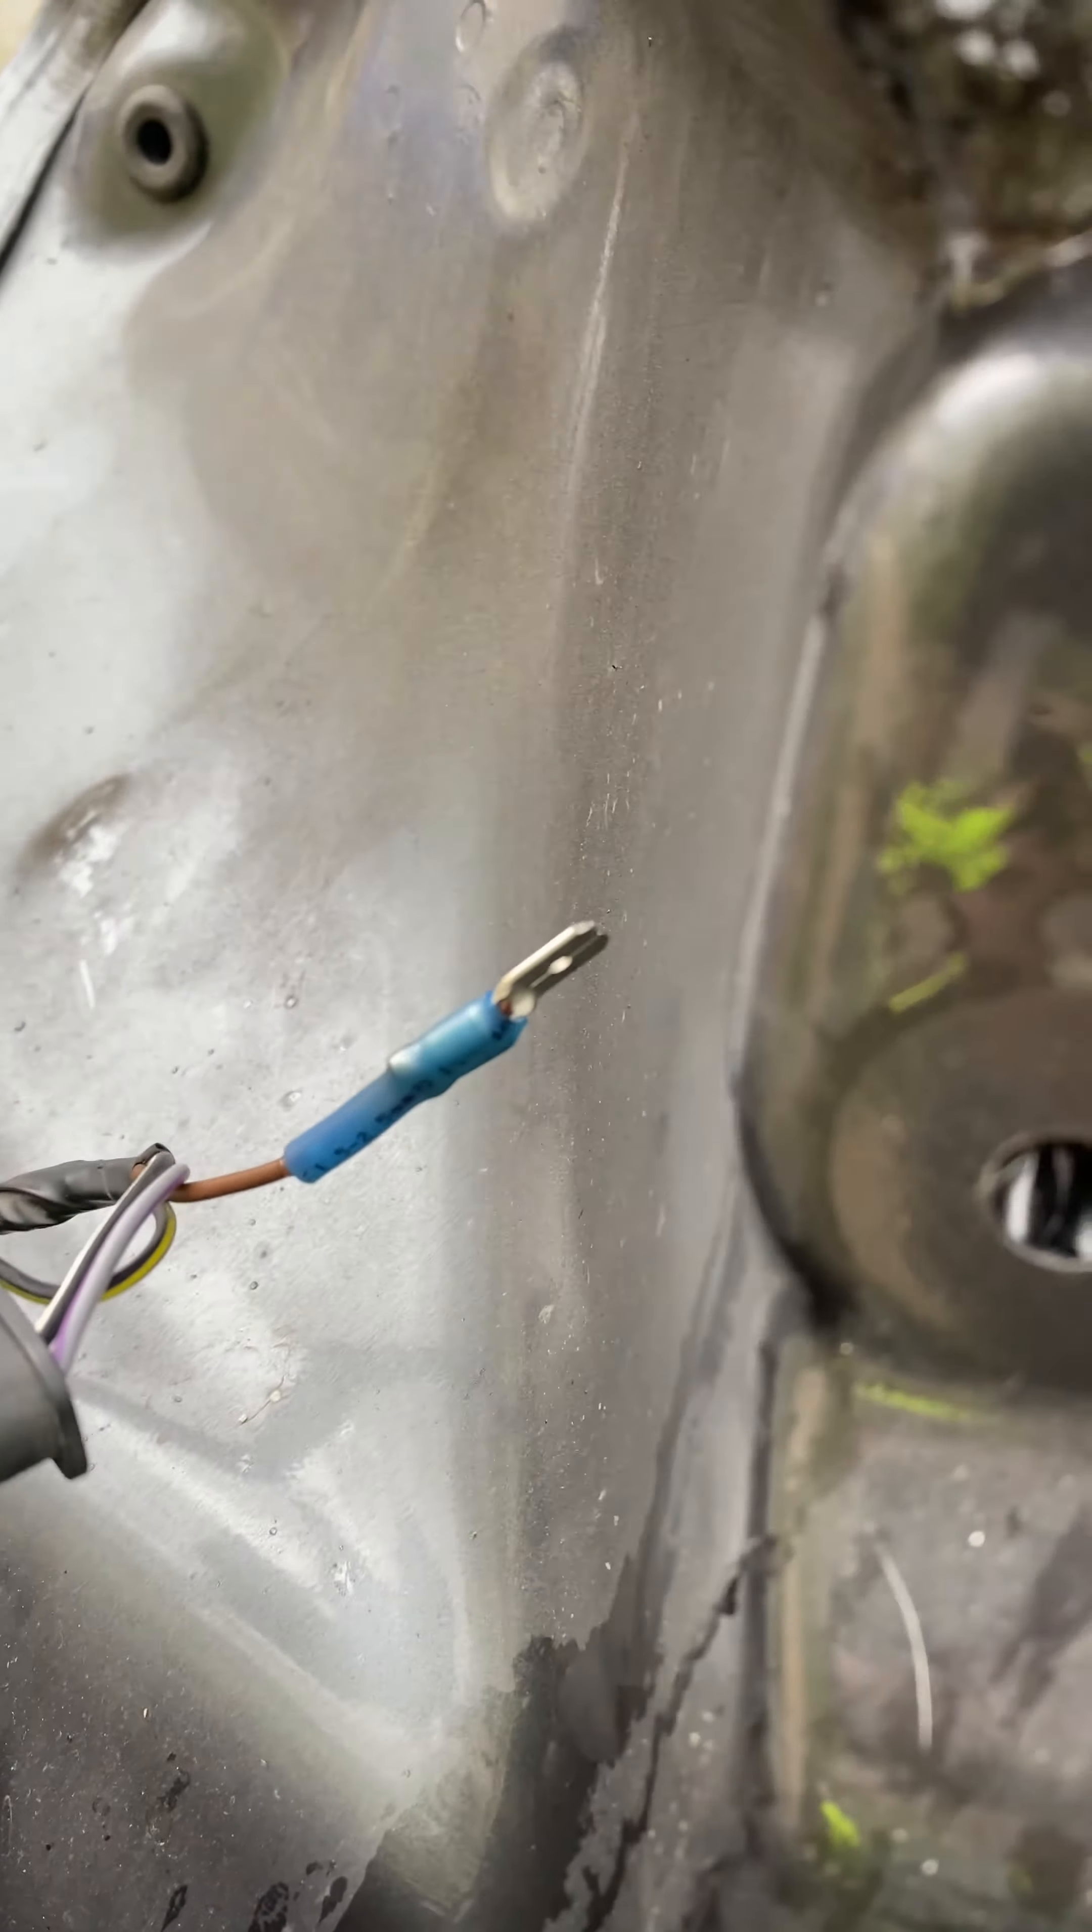The brown wire has been pulled off.